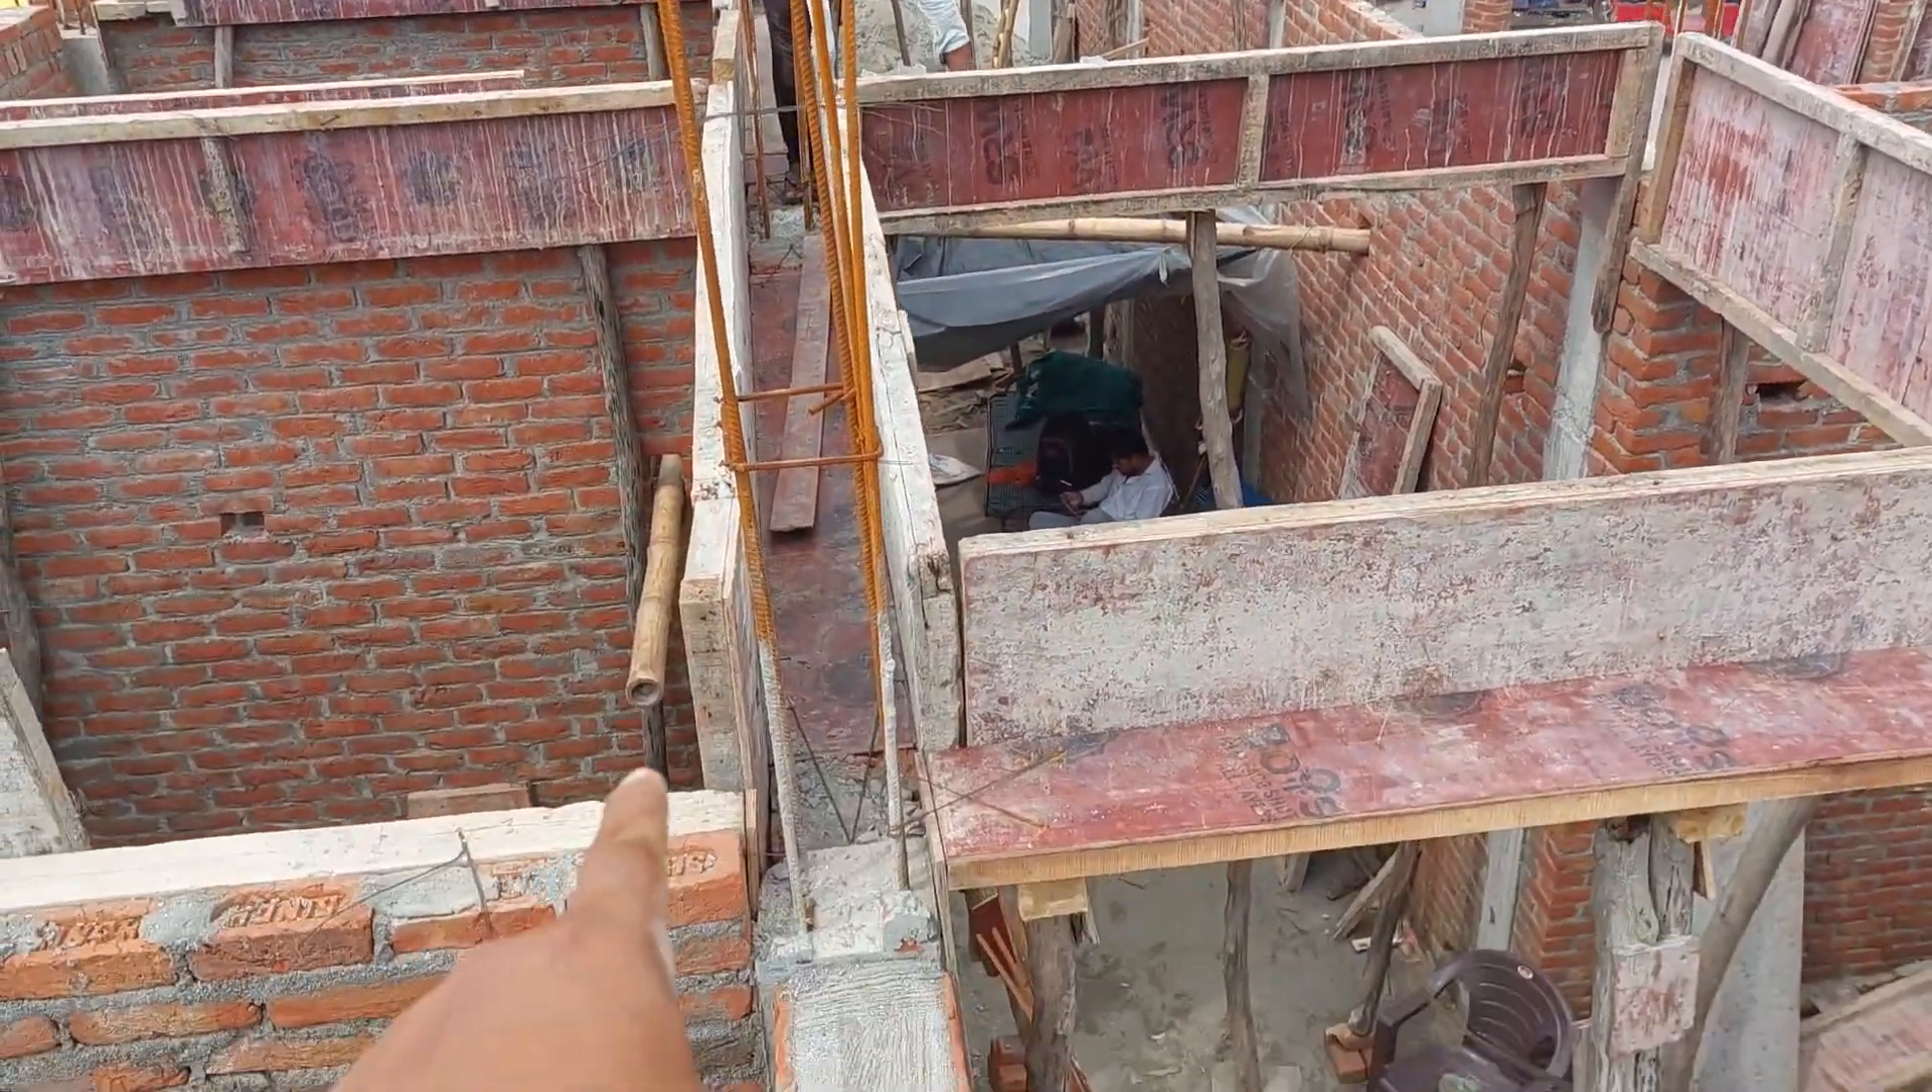अब यहां पर हमारी साइडें लग गई है।